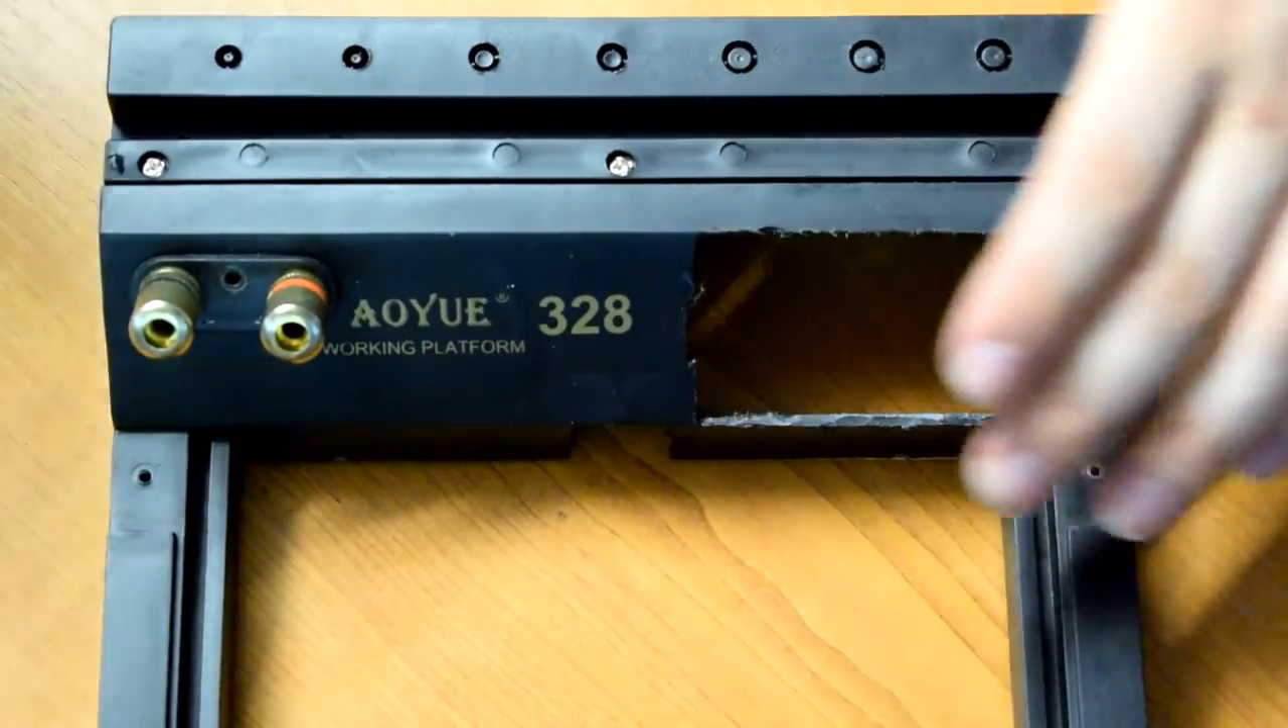So we've got our binding posts in there.